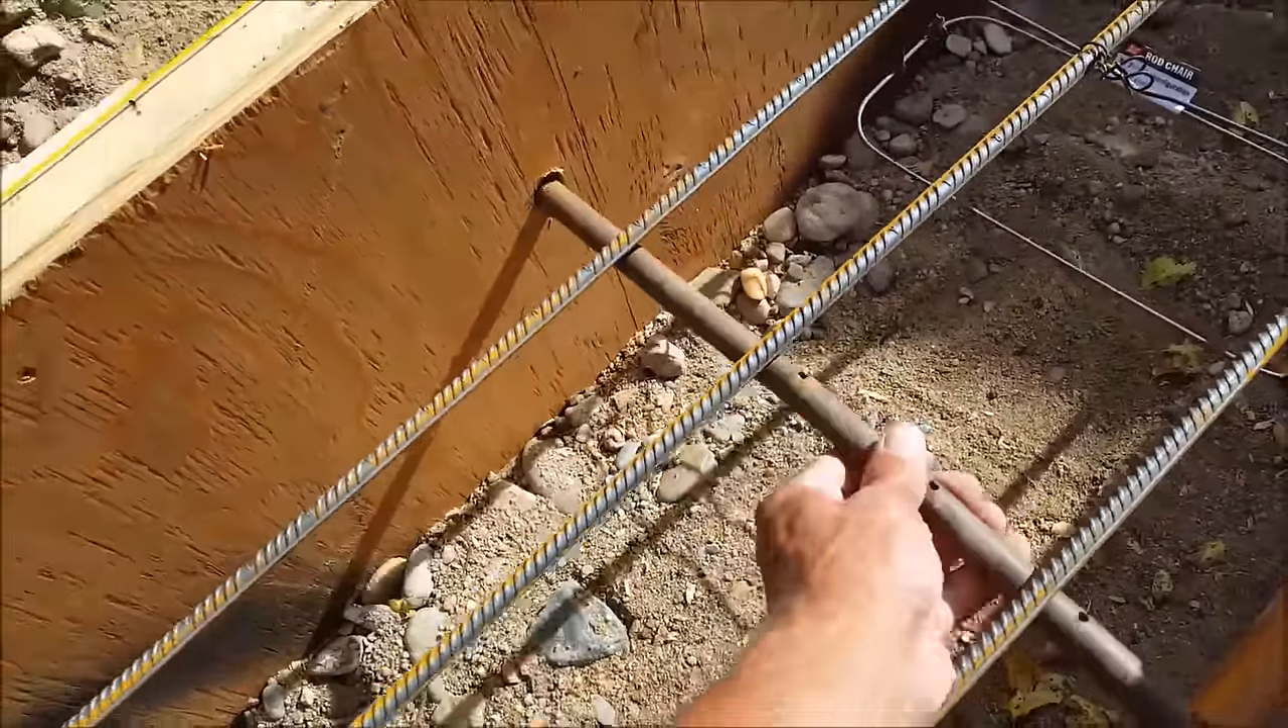So what I've done here is I've drilled a hole on both sides of the form right in the center of the form and then I've slid that concrete stake through there and that's helping support that horizontal rebar that's inside the form.